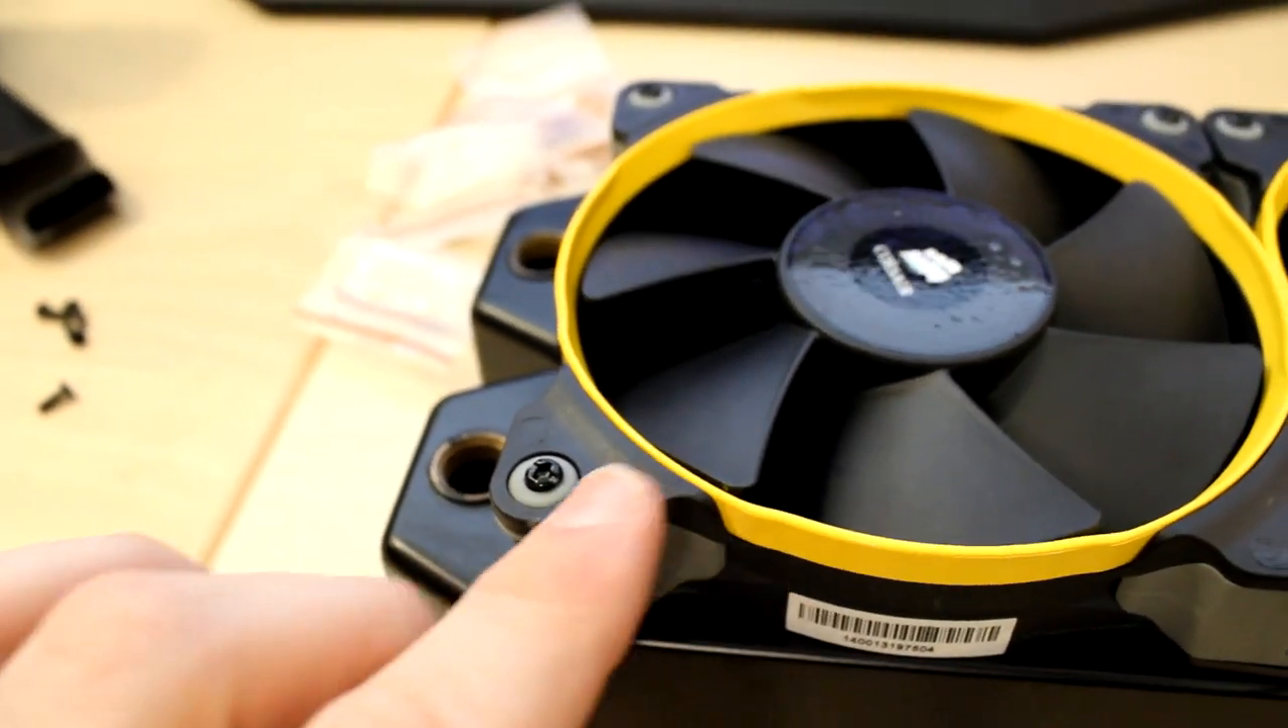So you can see I used the black screws from the EK rad right there.